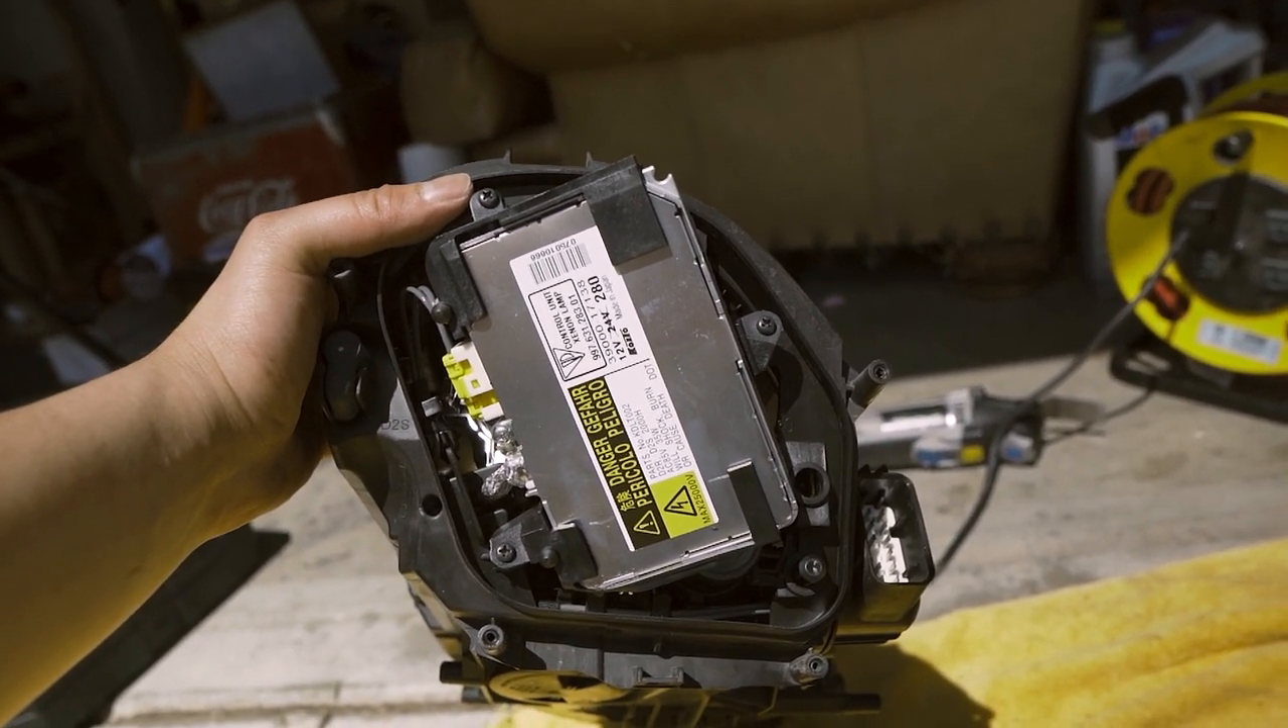As you can see we have the back of this housing off.